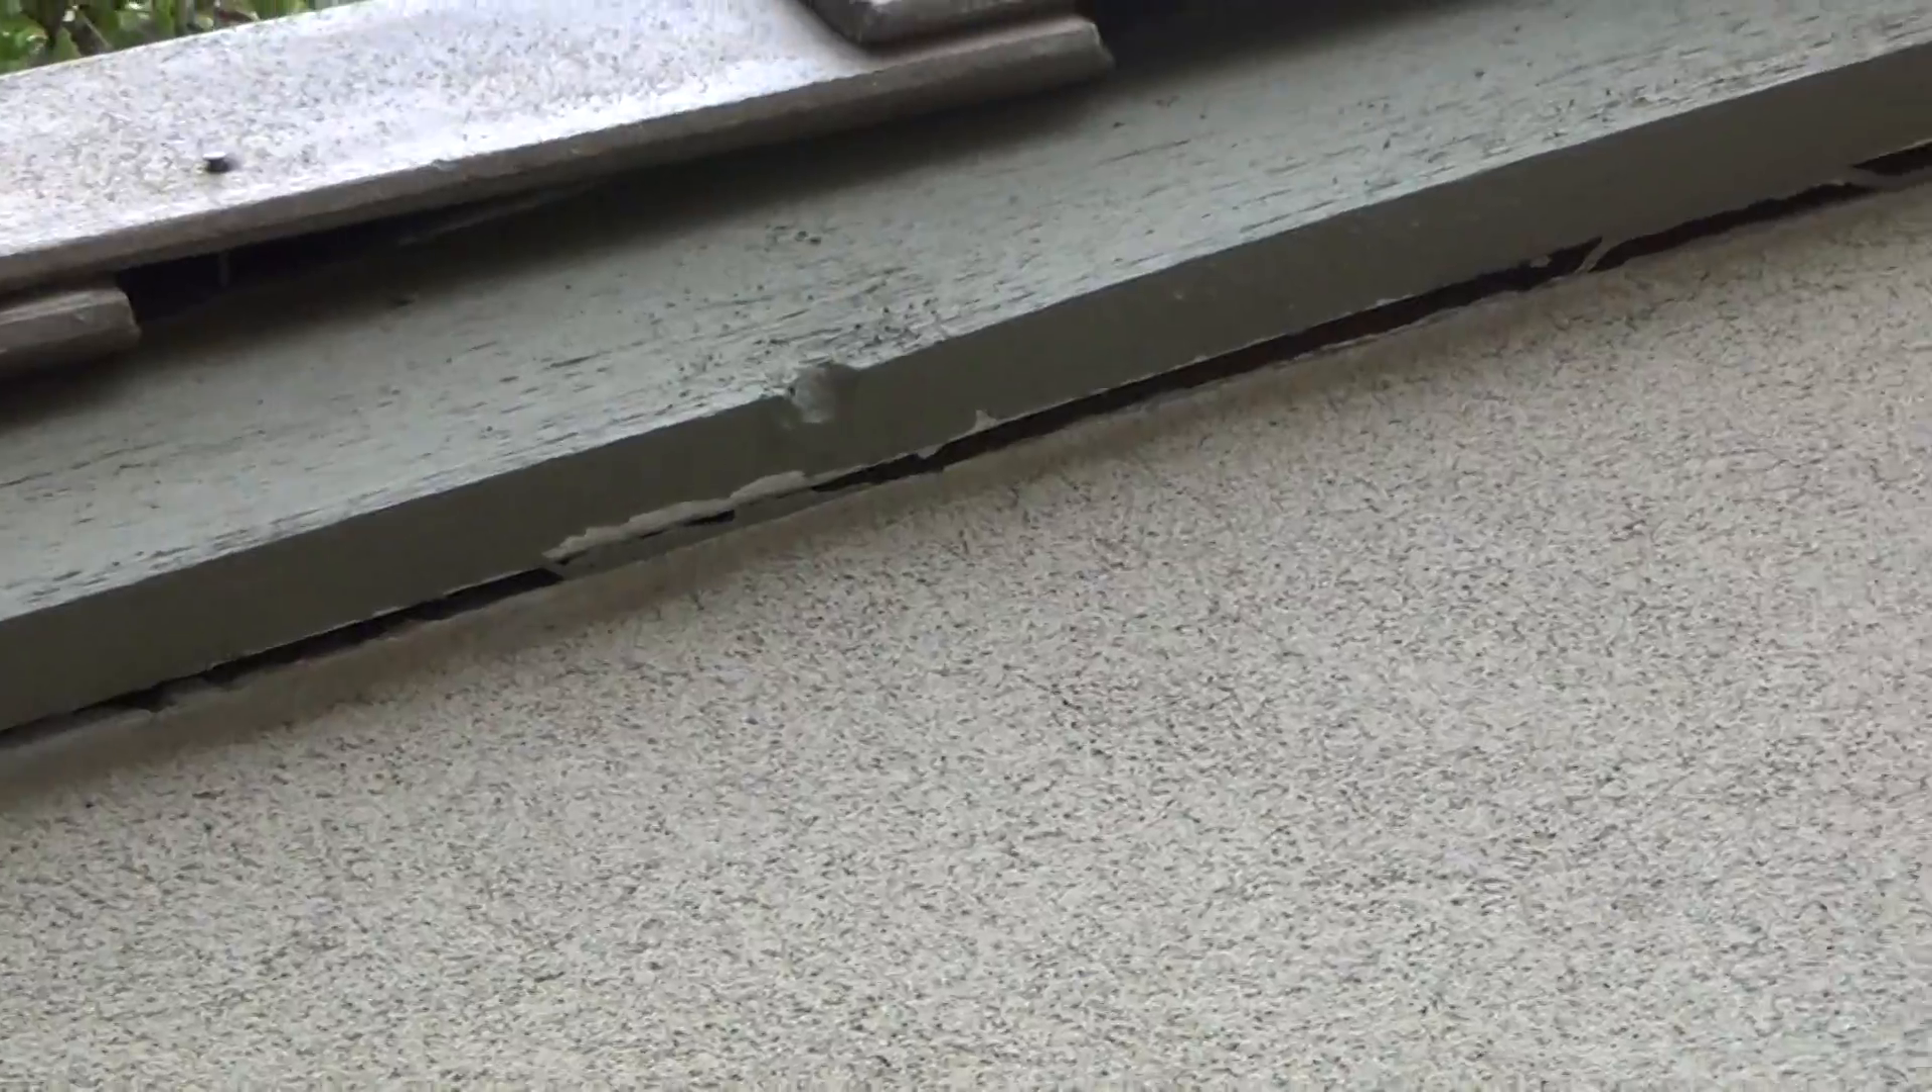This fascia trim has bowed out at a little bit of a of an angle you're not supposed to have that joint like that up against the stucco that's supposed to be tight.